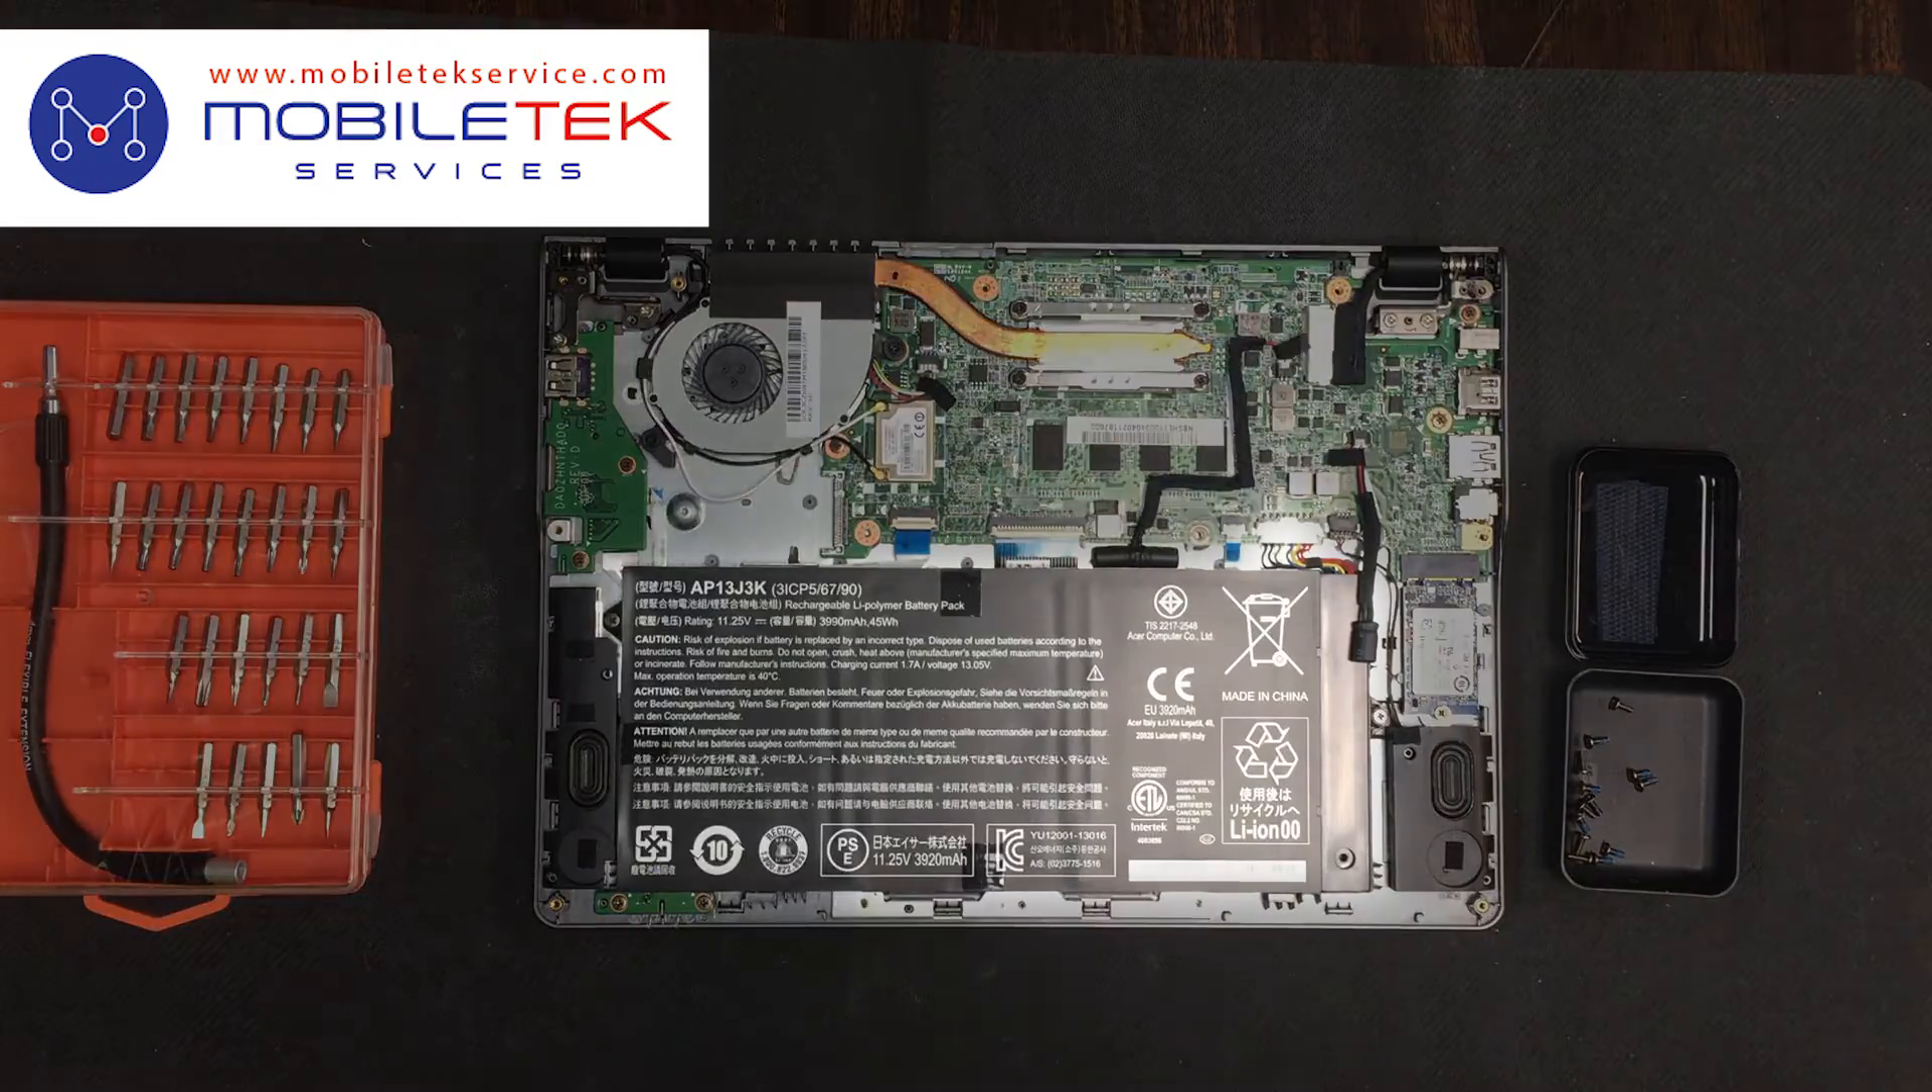Now that the cover's been taken off, you can see the exposed battery.